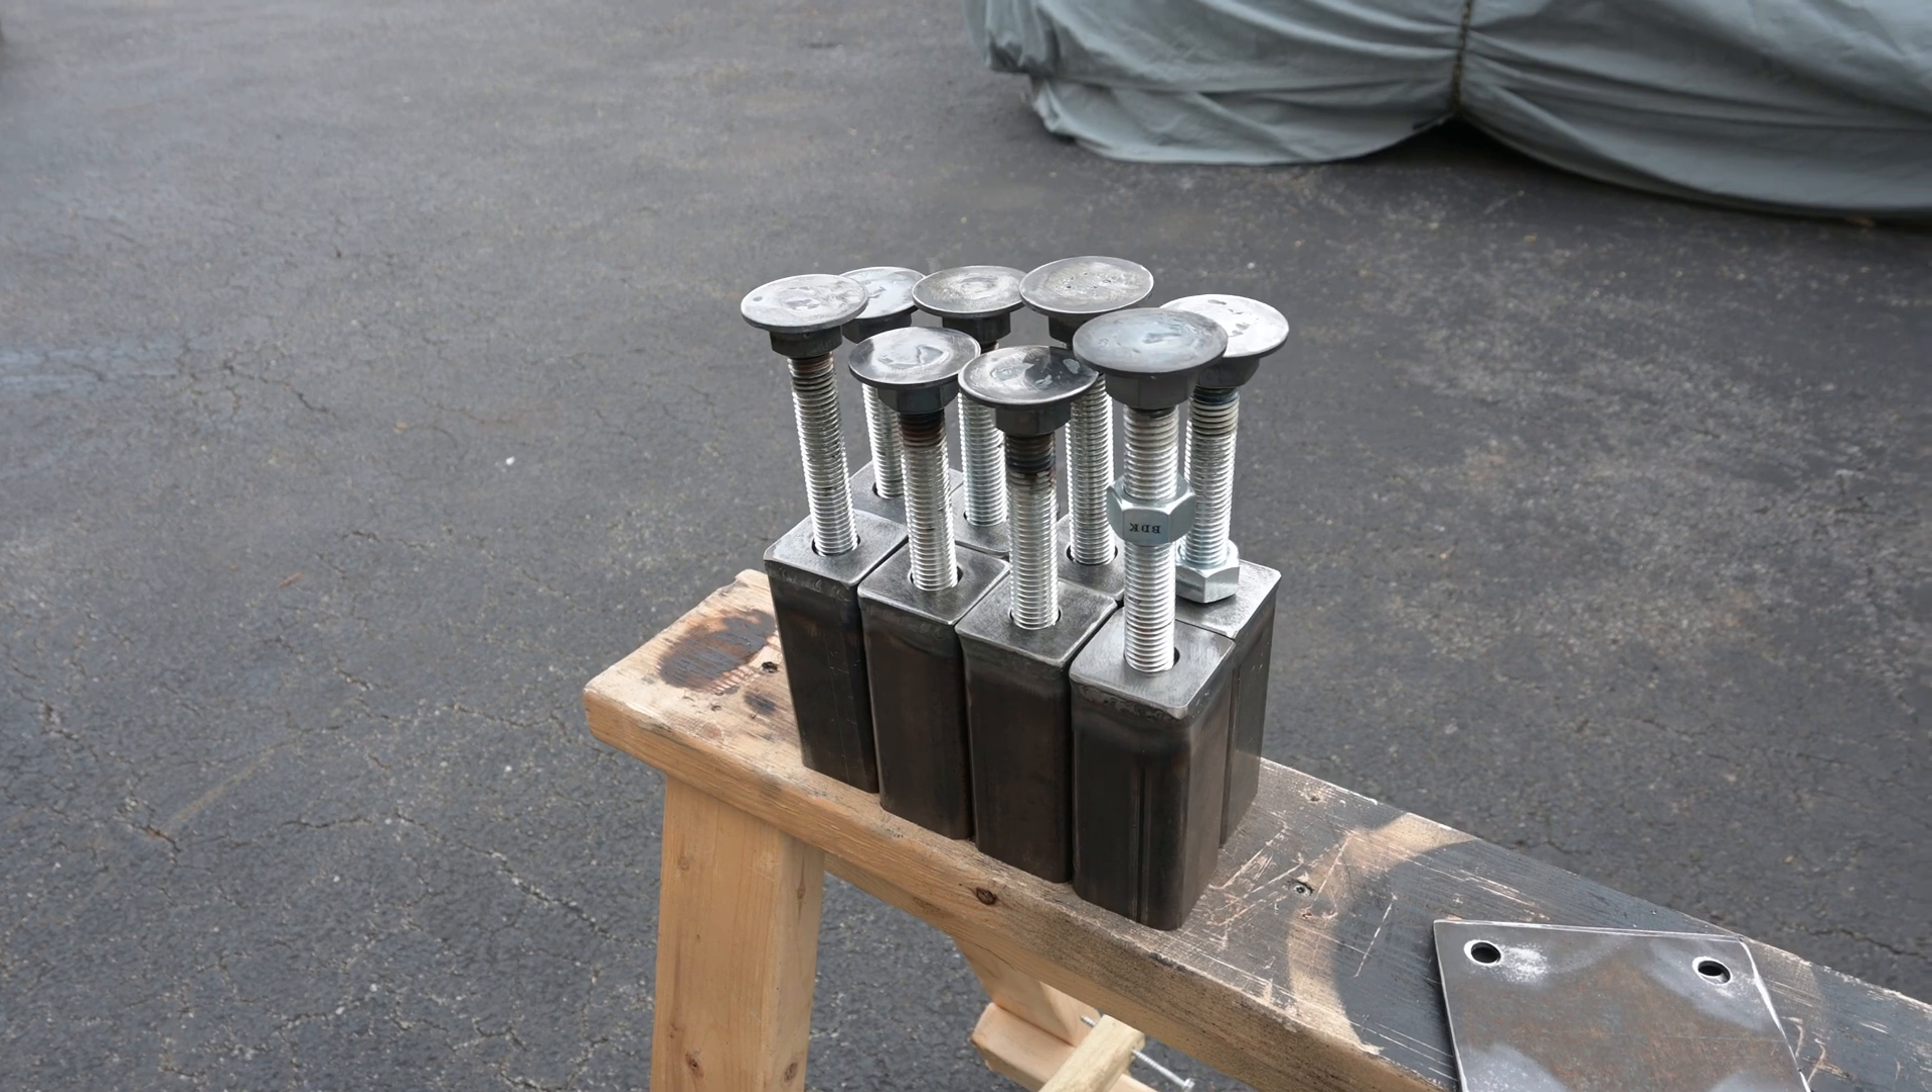So today we finished the eight posts and adjustable screw legs for the jig.